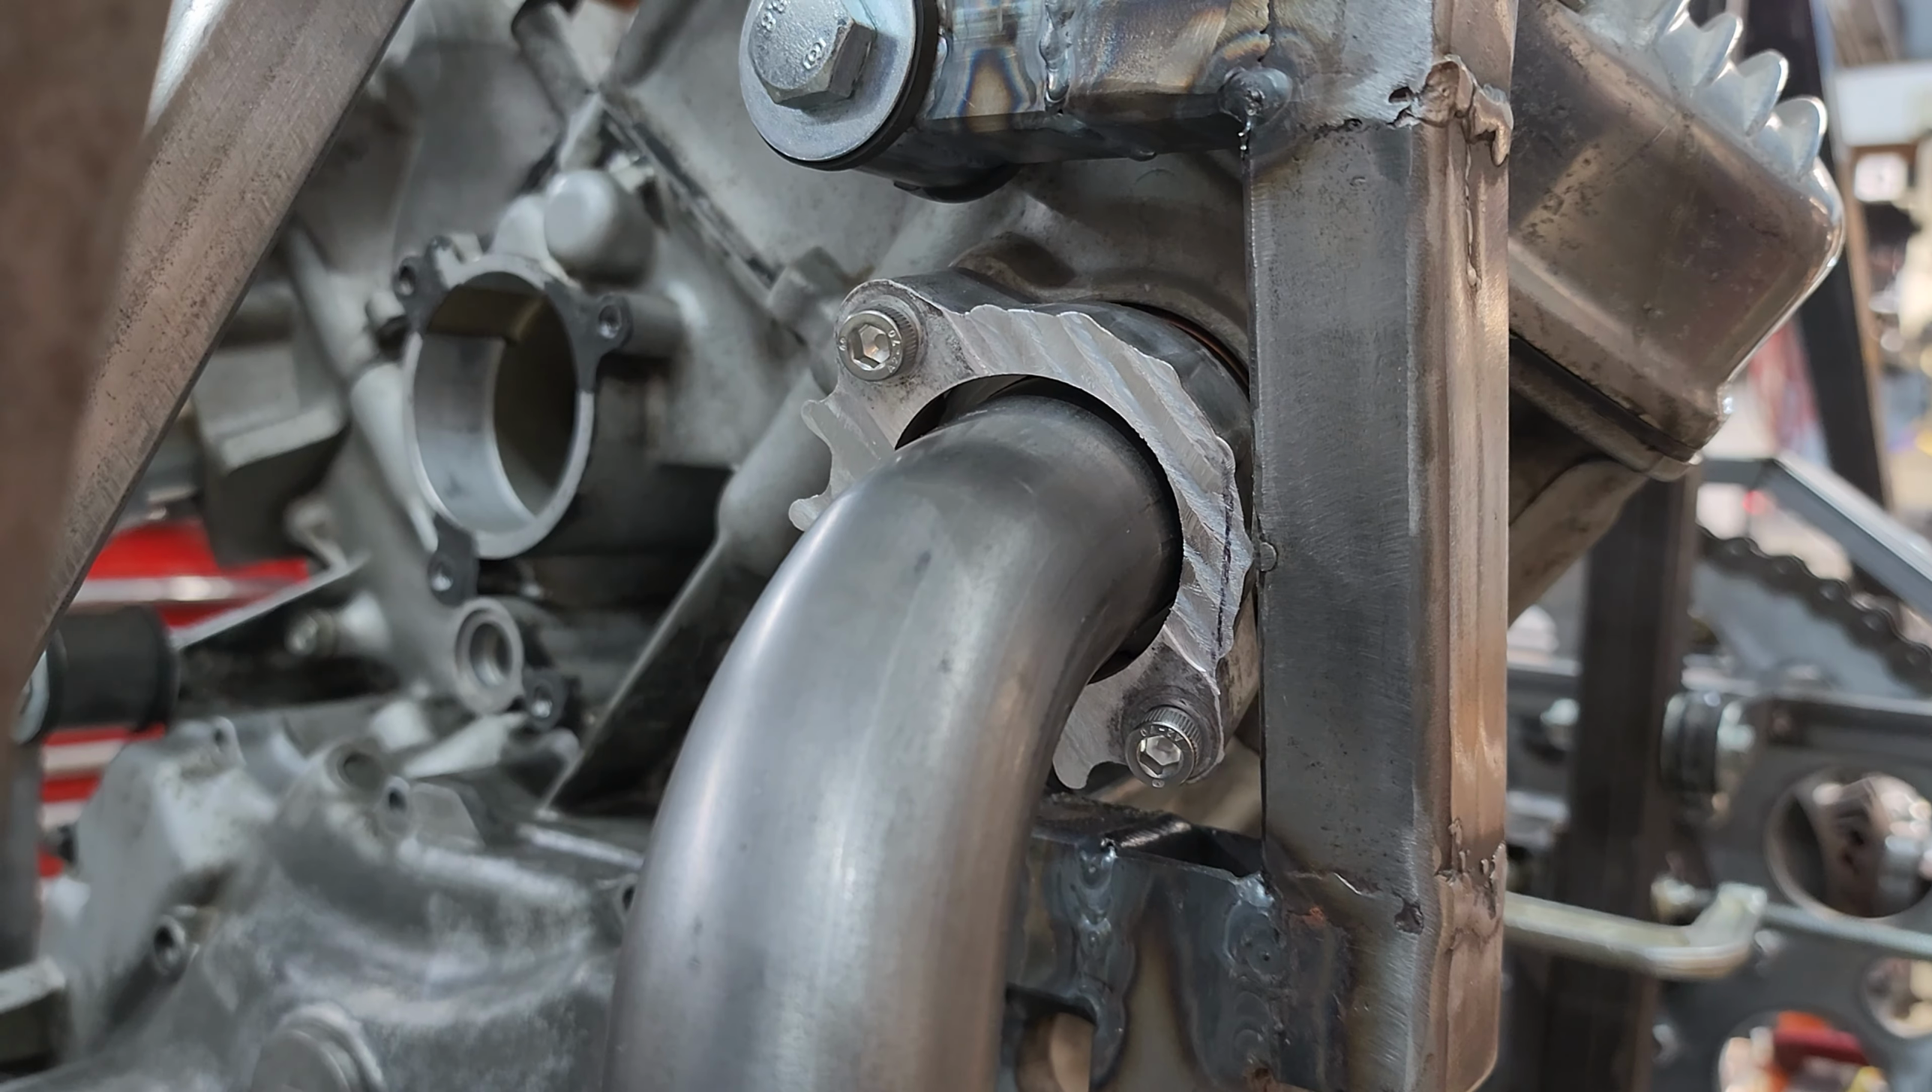You can see right here there's not quite enough room this flange hits the frame here that's because I didn't do super accurate 3d models of those particular parts.